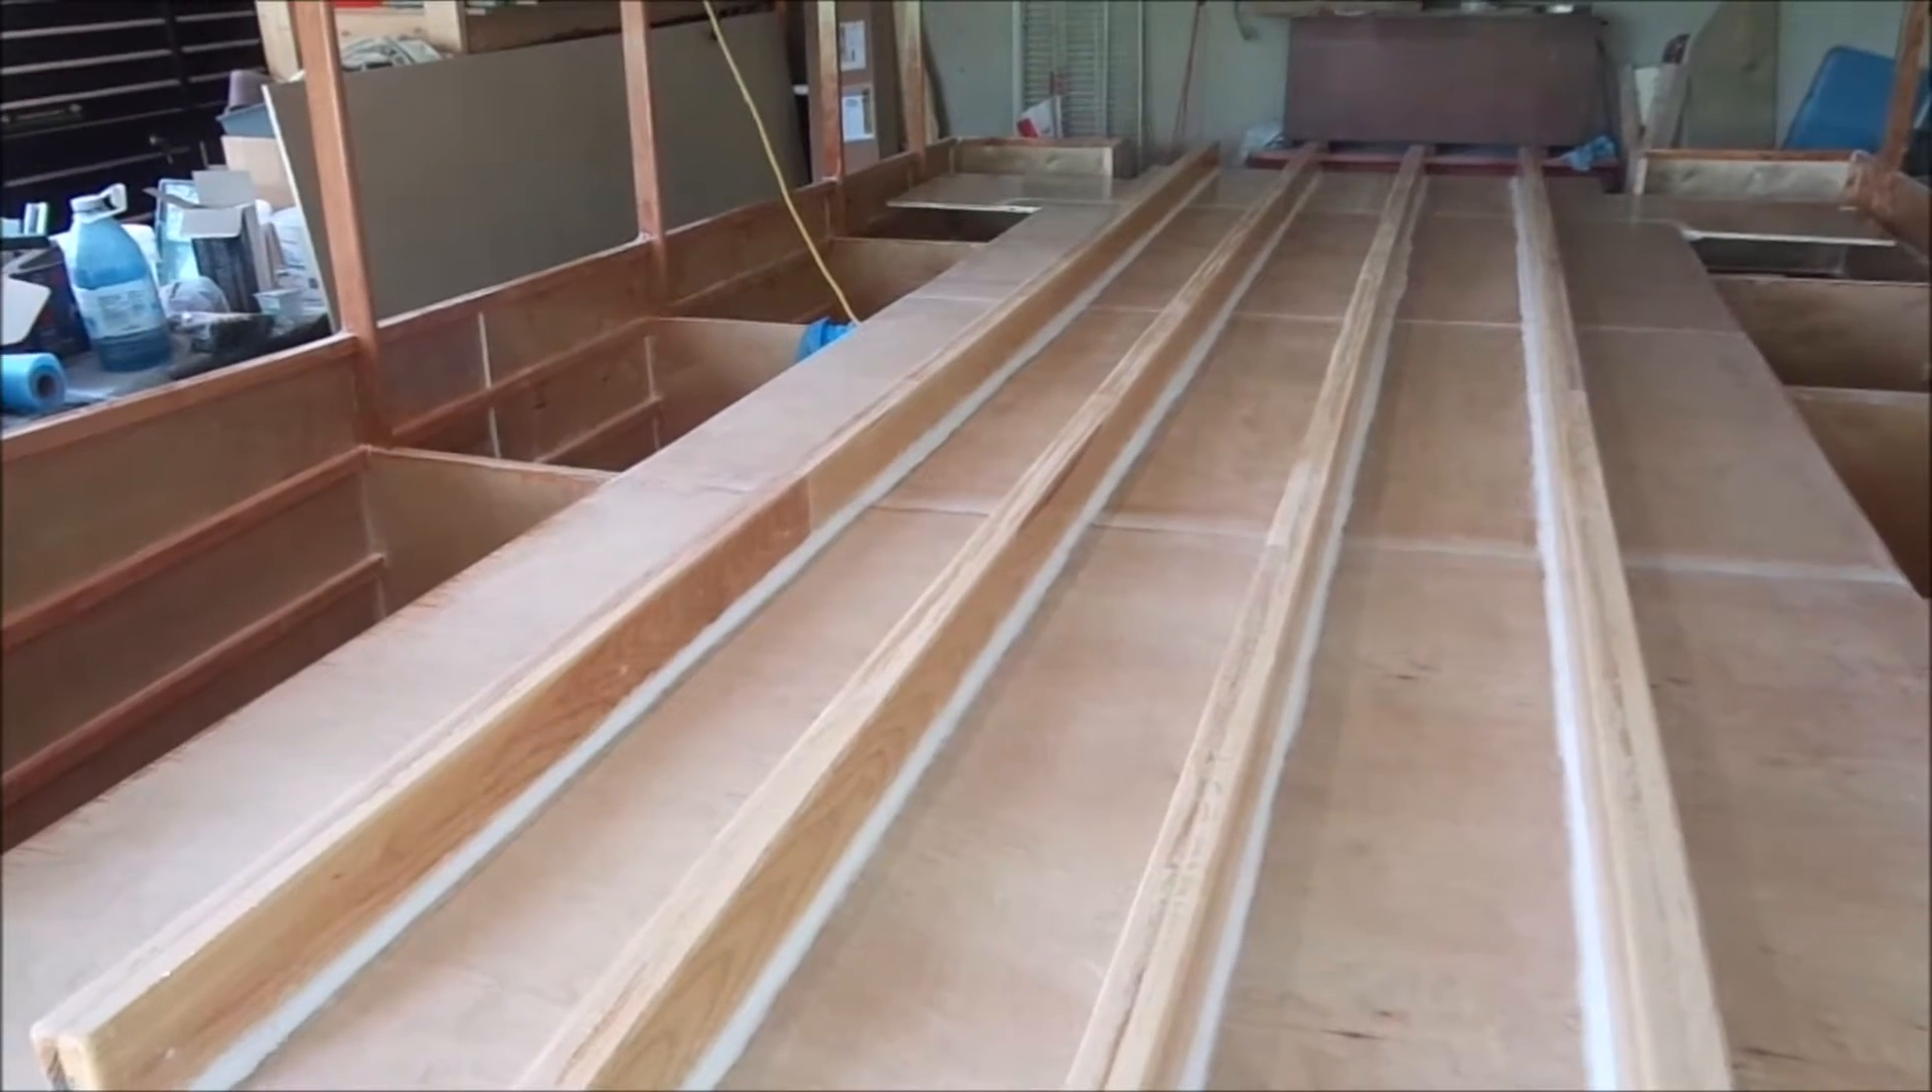So the bottom of the deck has been fiber glassed and stiffeners added epoxied in place.